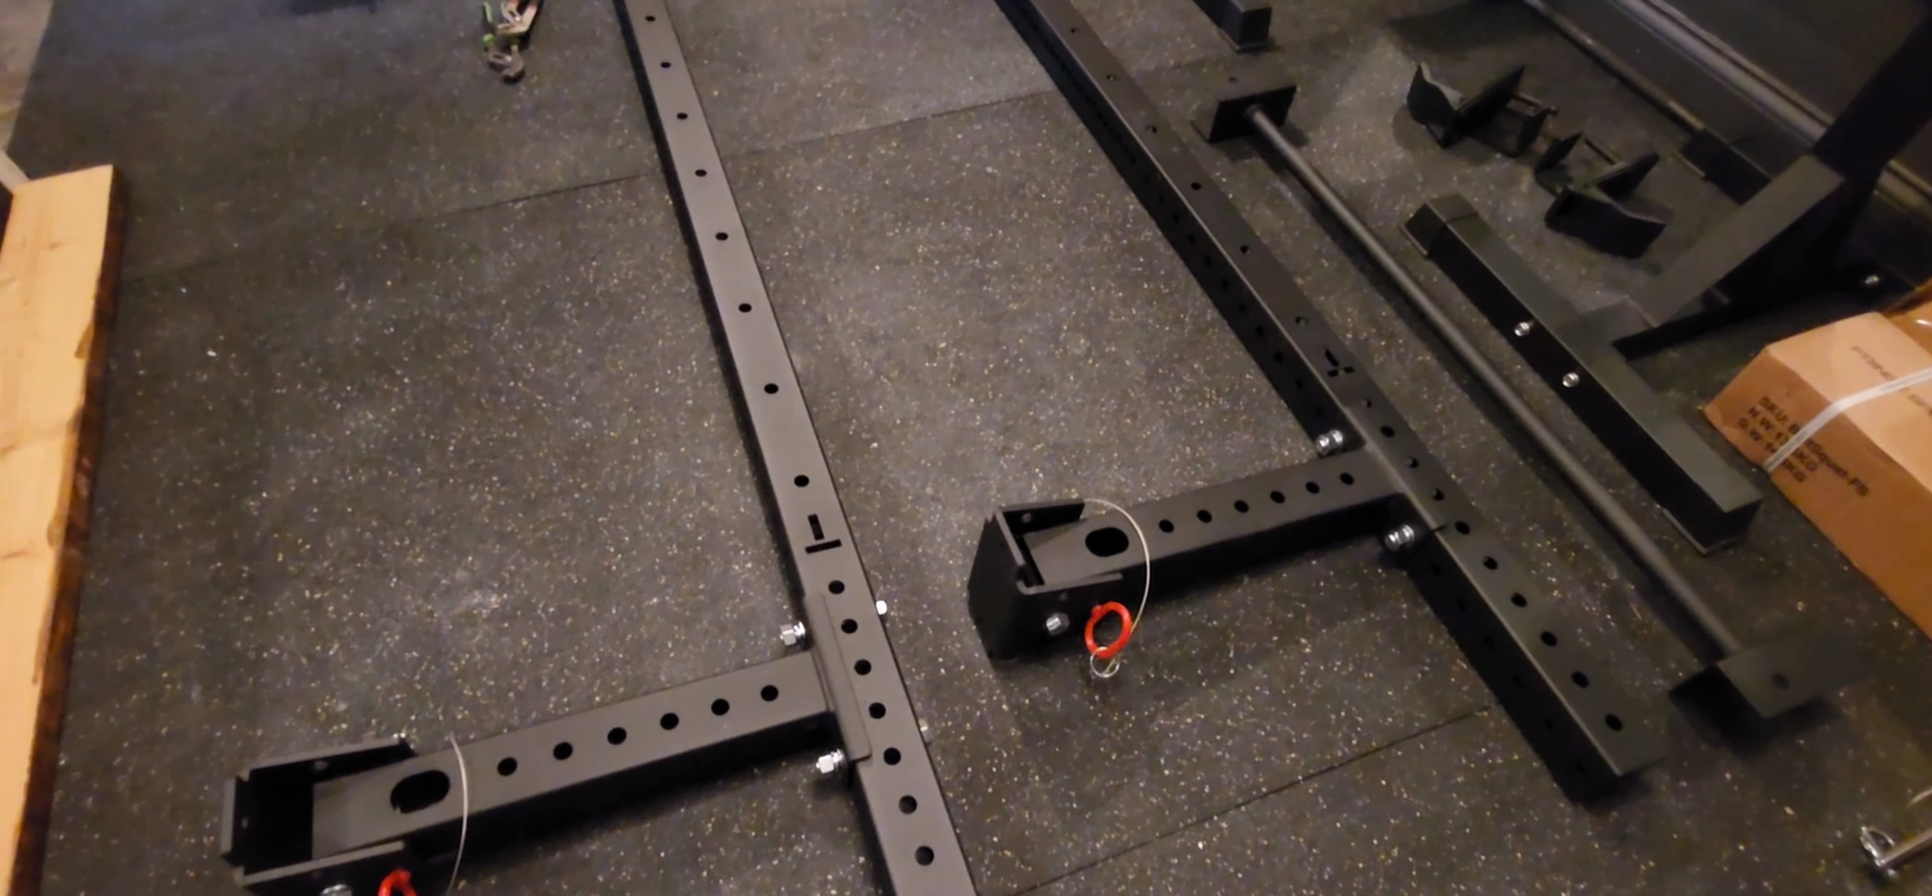We have the brackets turned and braced, uh, braced, locked in with the locking pins.